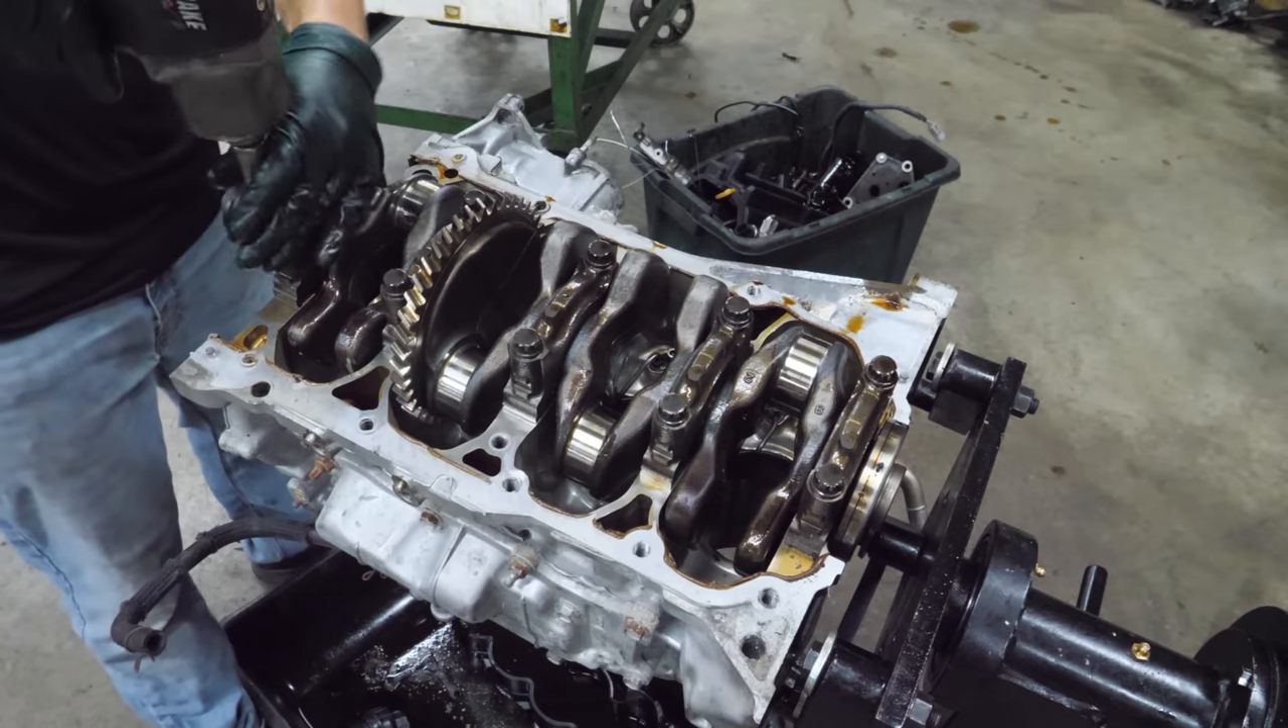All that's left is to pull the main caps and remove the crank.